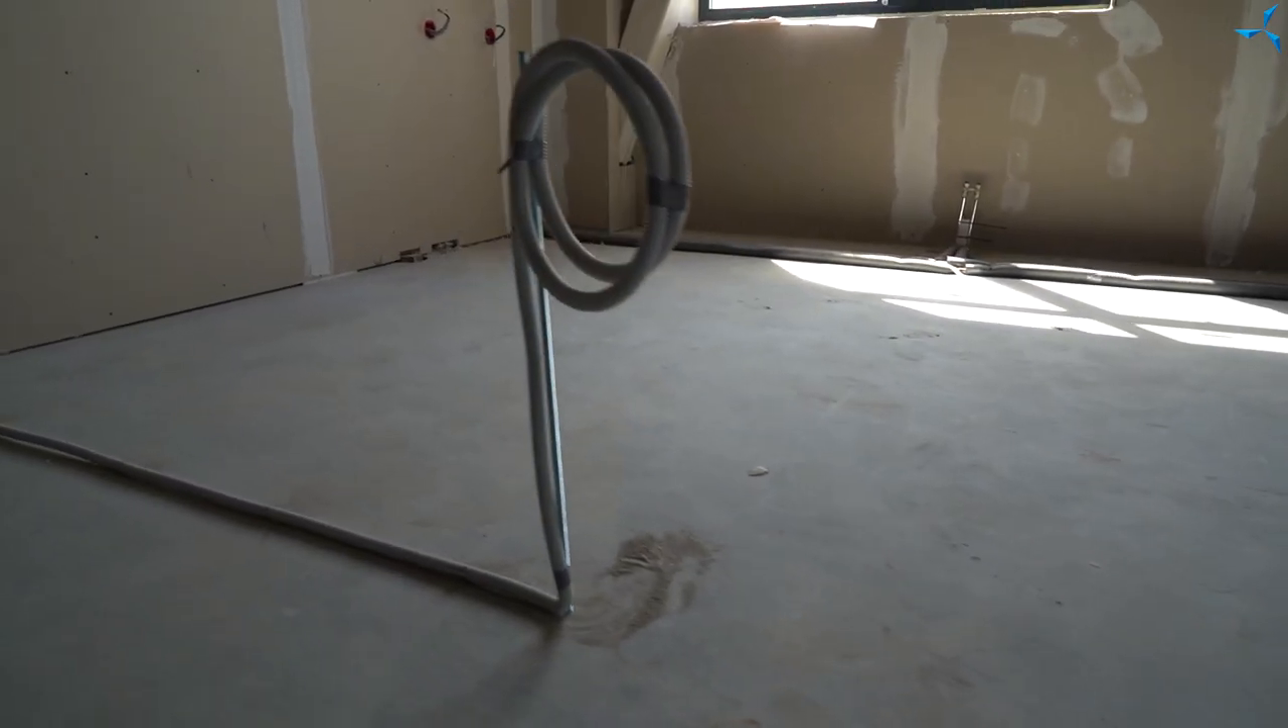Here we can see that they have already started wiring of electricity in the room, like in an exhibition hall.